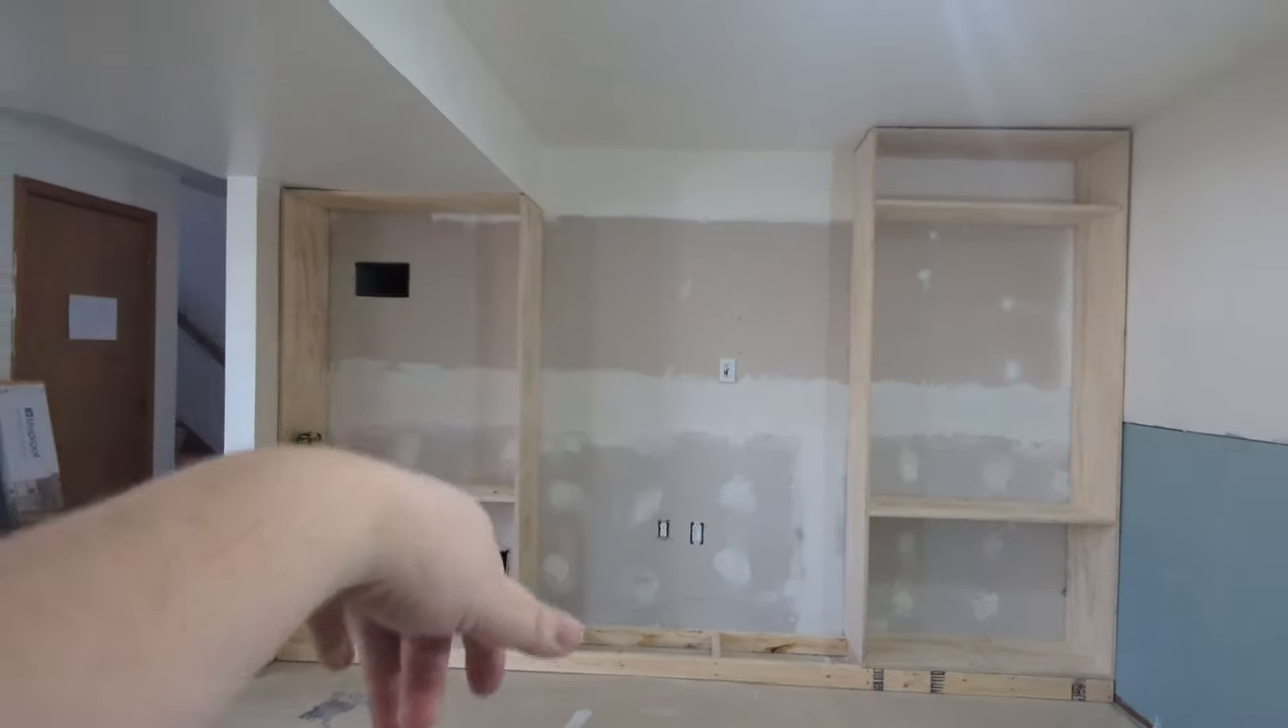So, we have our two bookshelf boxes now We still need to build the box for the TV stand.